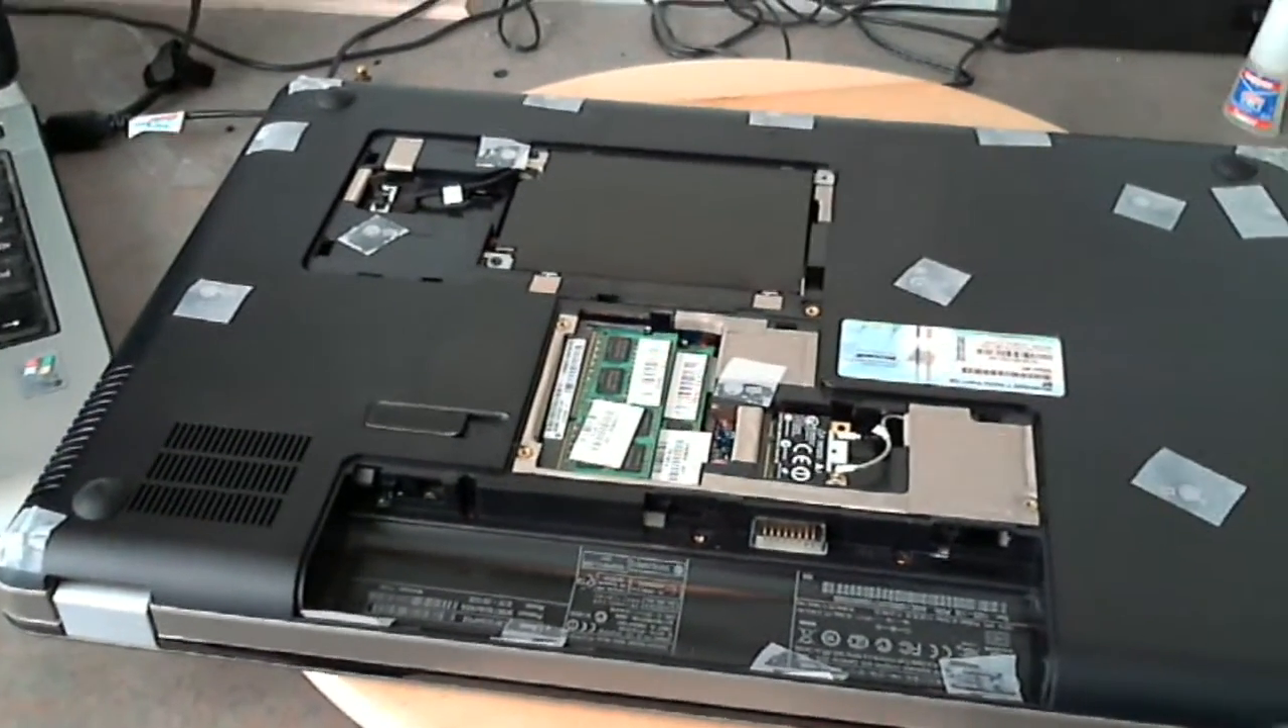Okay, the first thing we have to do is flip the computer over and what I did already was remove the battery and remove the covers for the hard drive and the cover for the memory.